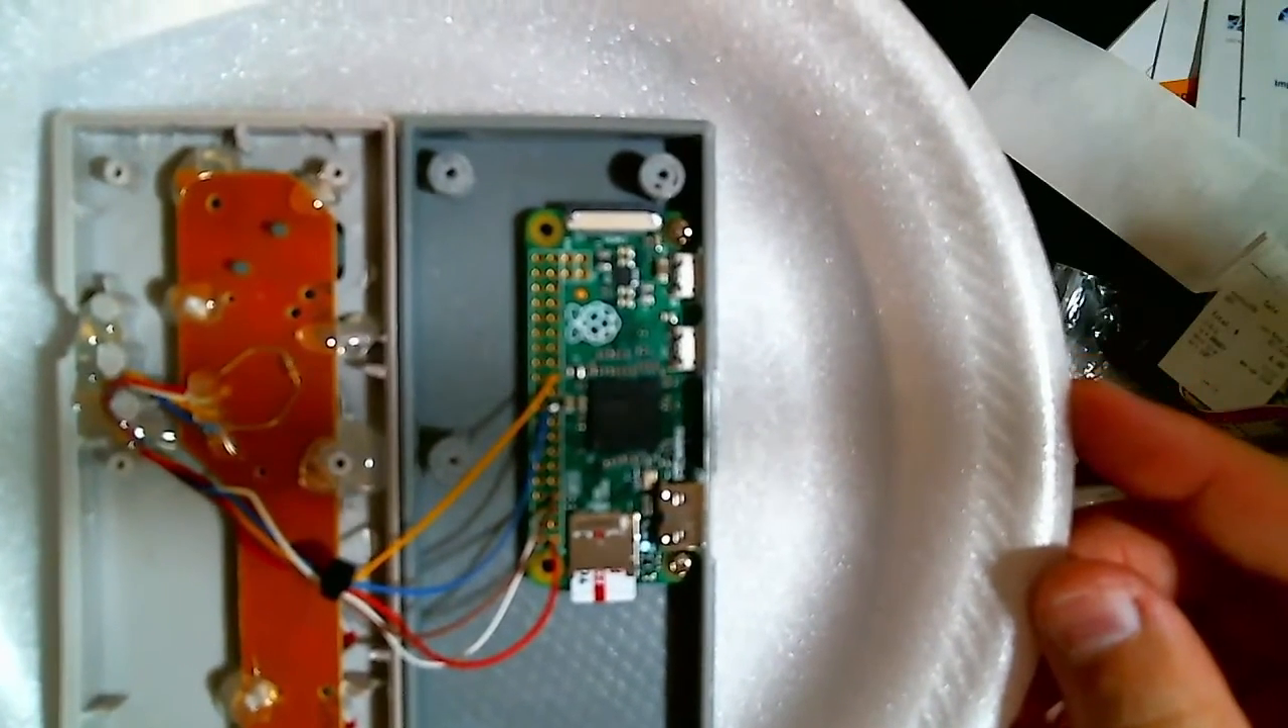The the pi zero has arrived so it's already been installed and I've gone ahead and soldering in all the appropriate connections here to the the GPIO as you can see.